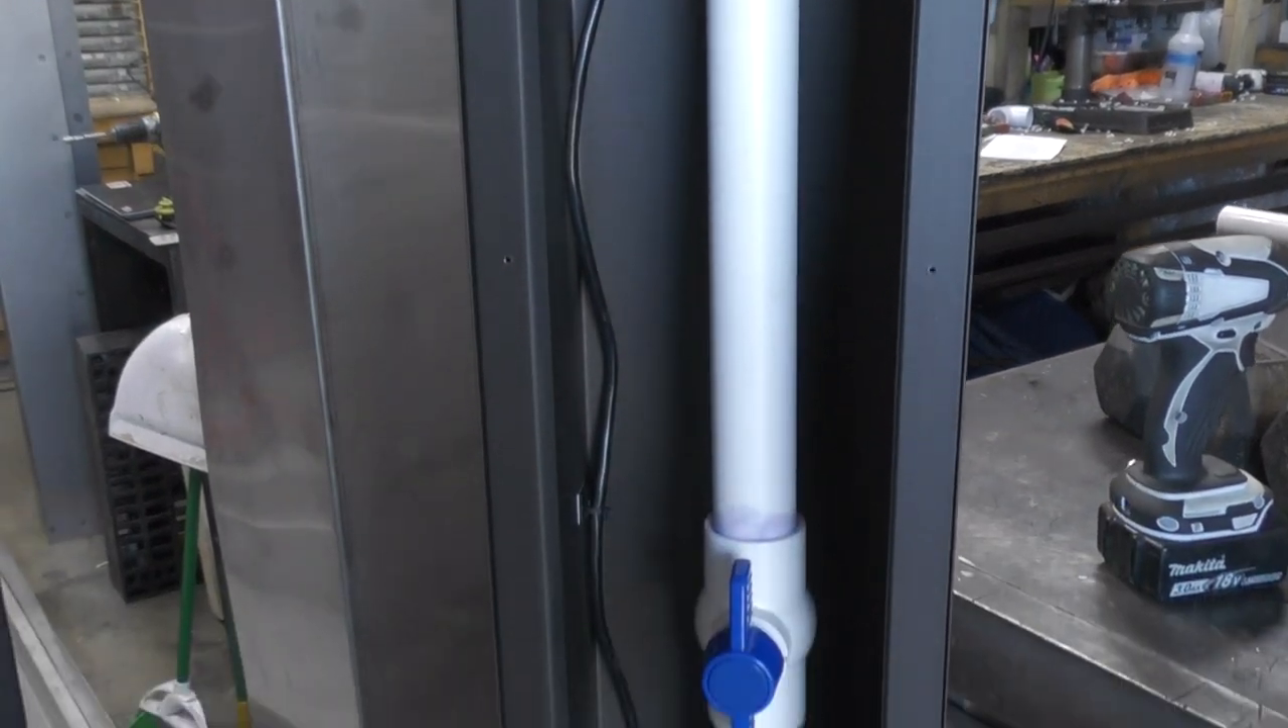And as you go down this PVC pipe you're going to see that we actually put in a ball valve.